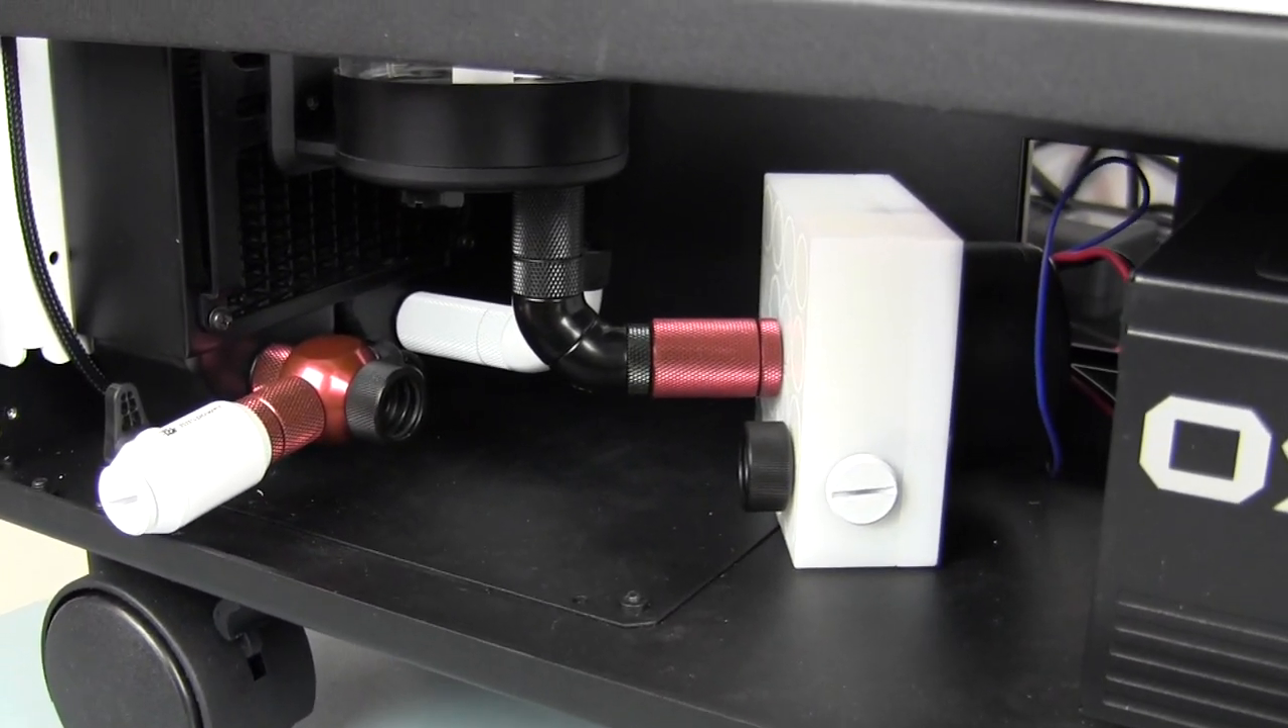Okay we have the fittings now installed and uh after a series of trials and changes i think this is the uh configuration we're going to go with.